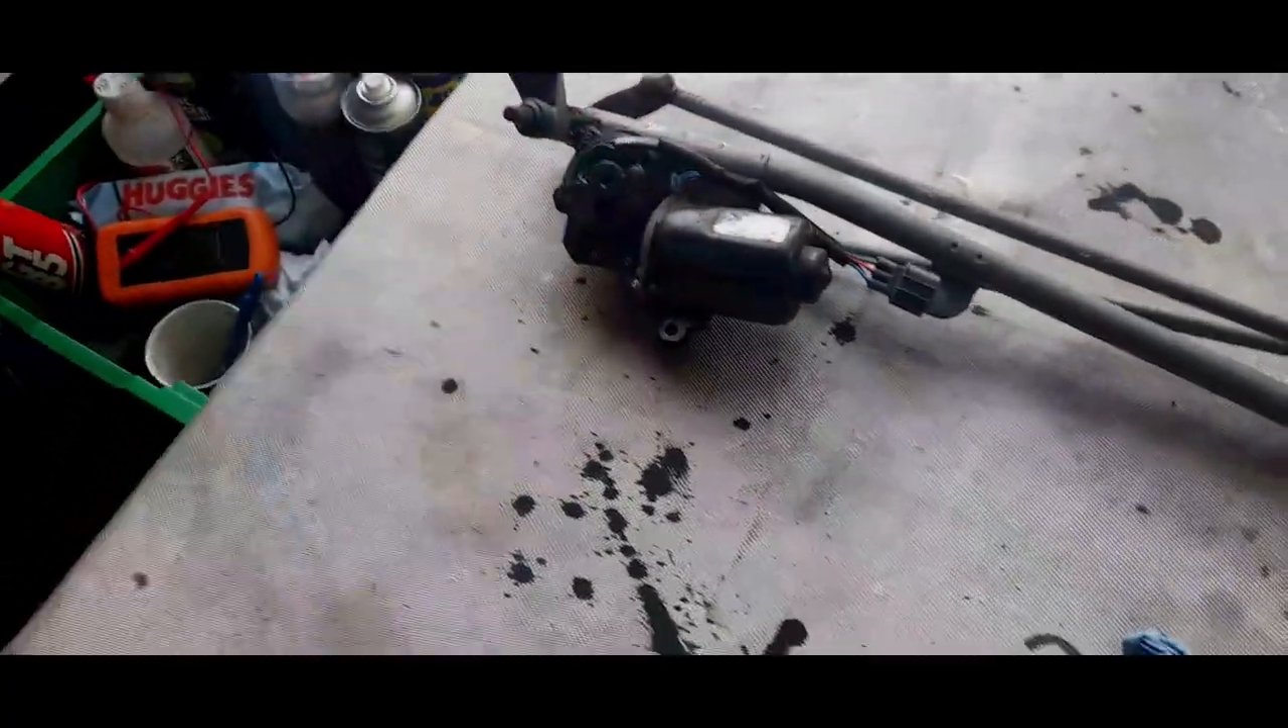I have removed the wiper motor yet again.